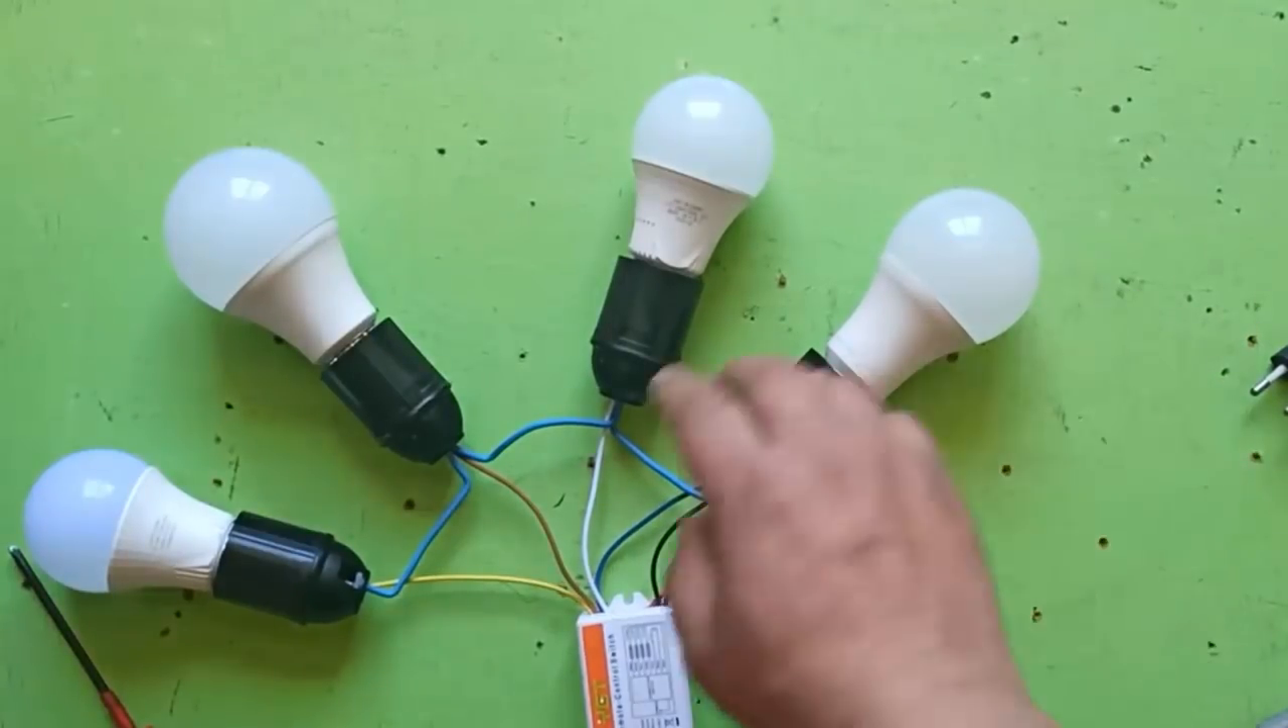كما راكم تلاحظوا الان مركبت جميع المصابيح.